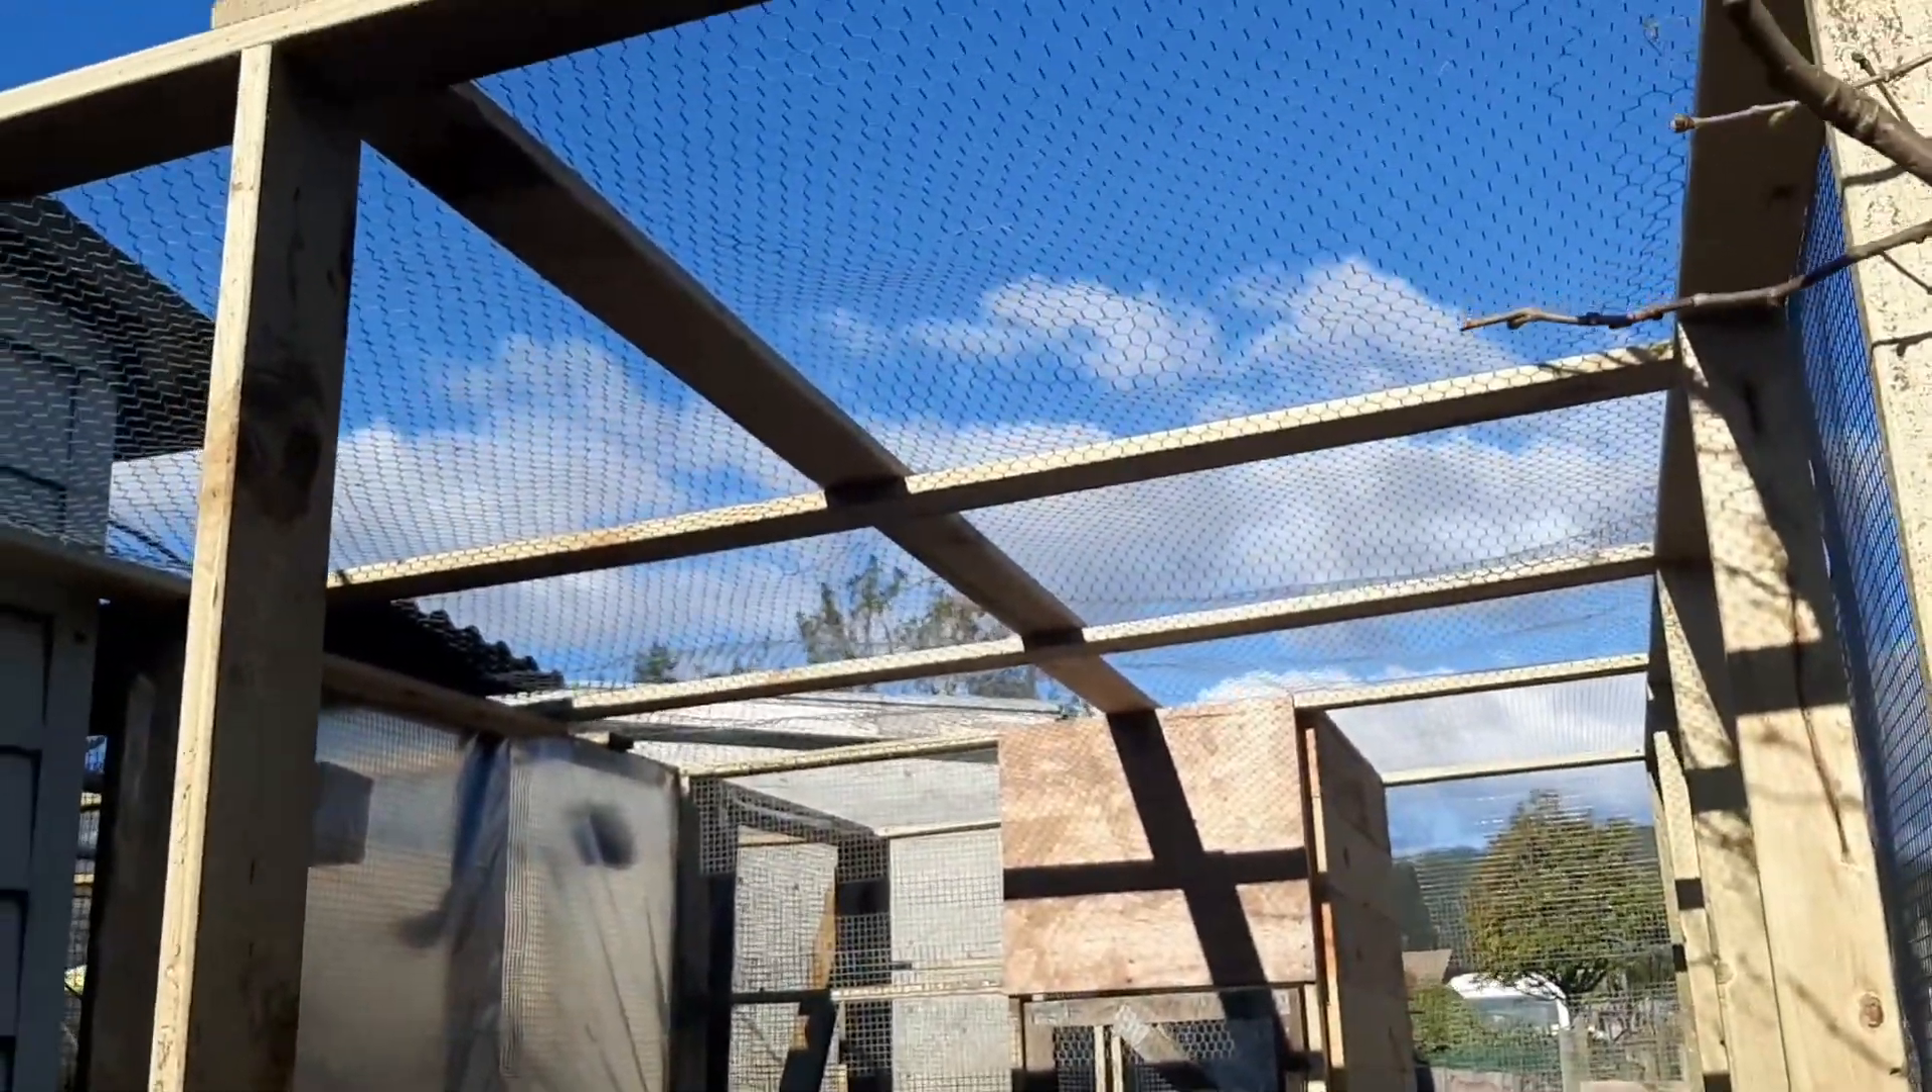Okay, so I have done the whole roof with mesh.